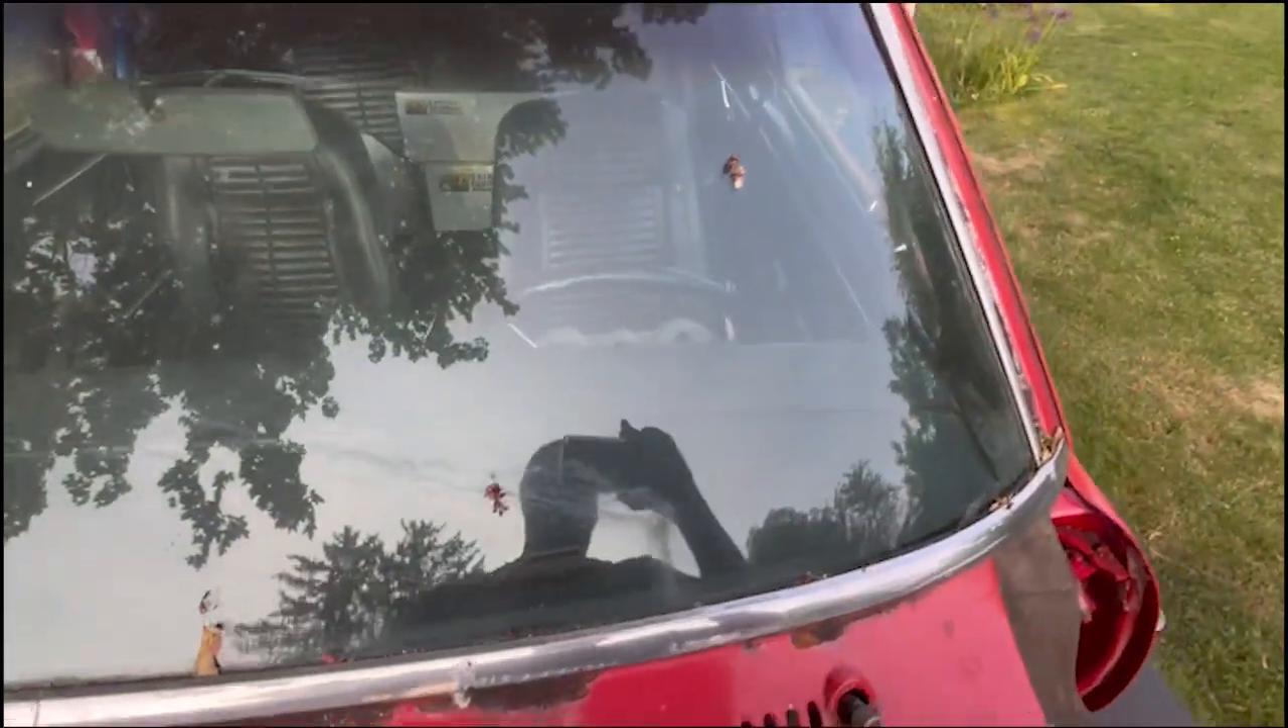I got to pull this trim off yet but I don't have the plastic tool to do it.